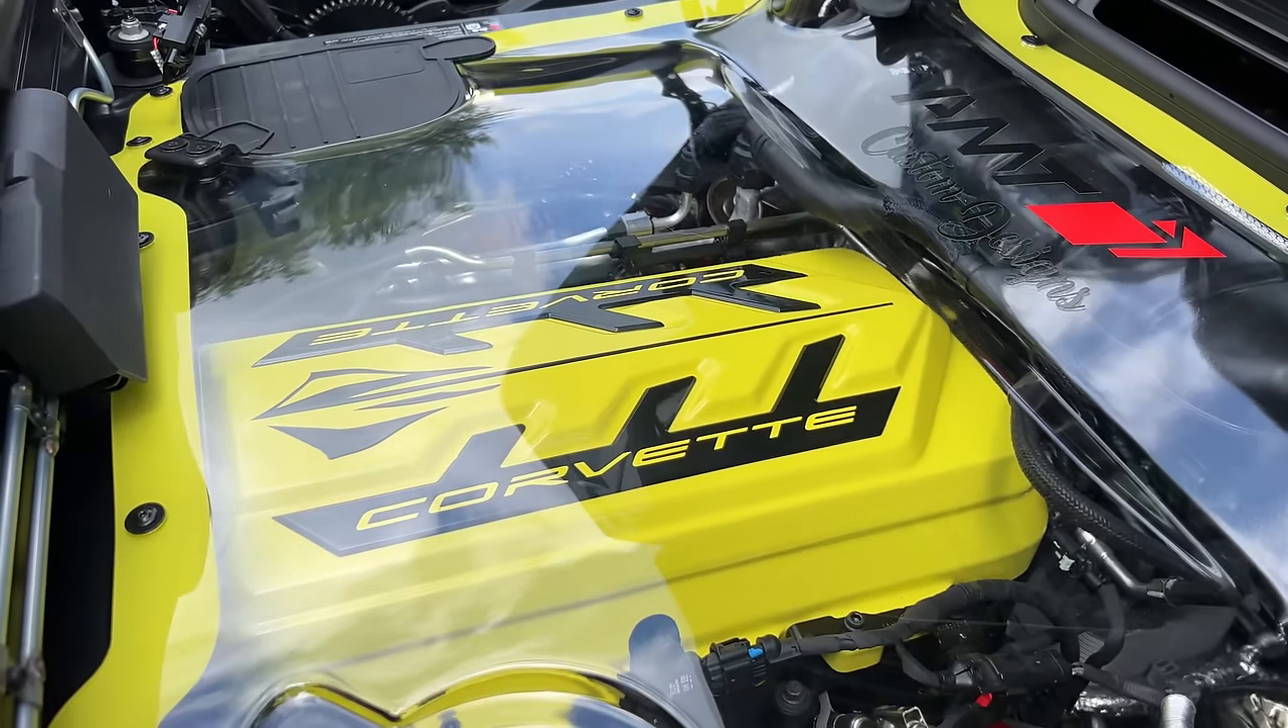All right guys, so here it is, the final product, the plexiglass cover, which is so much better than that black where you couldn't see through.